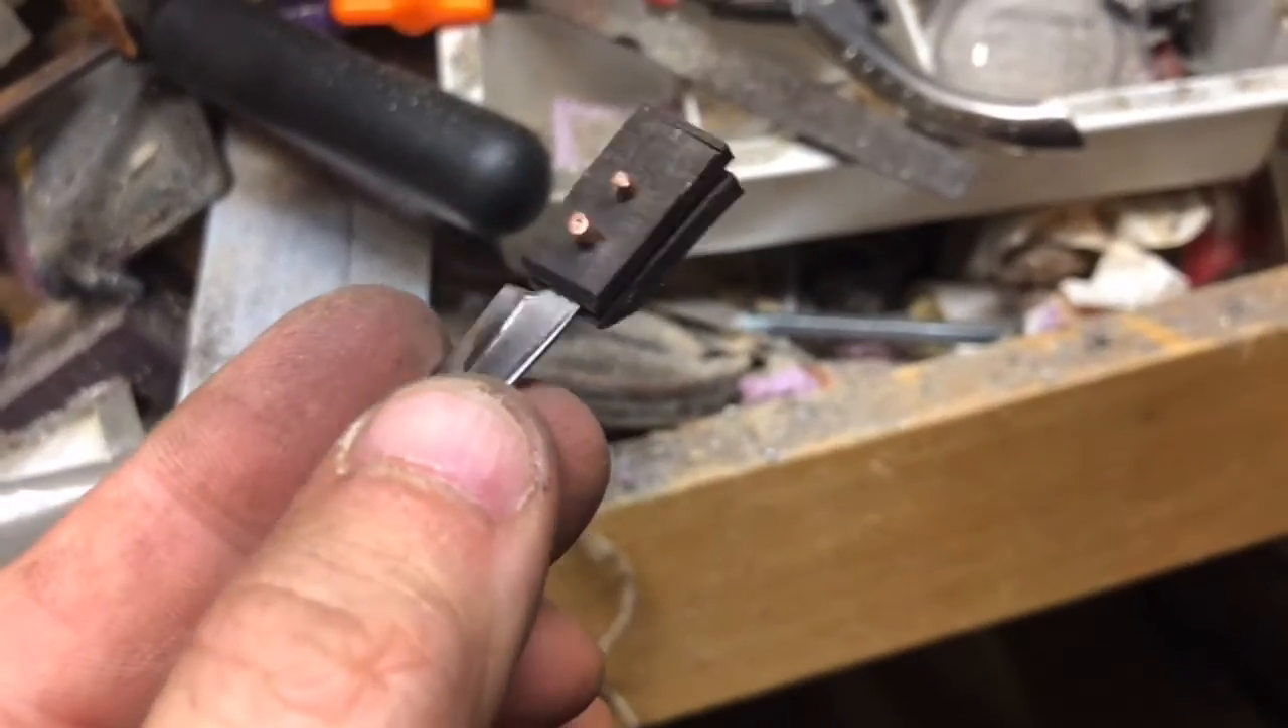Okay so the pins are in handles are glued on.